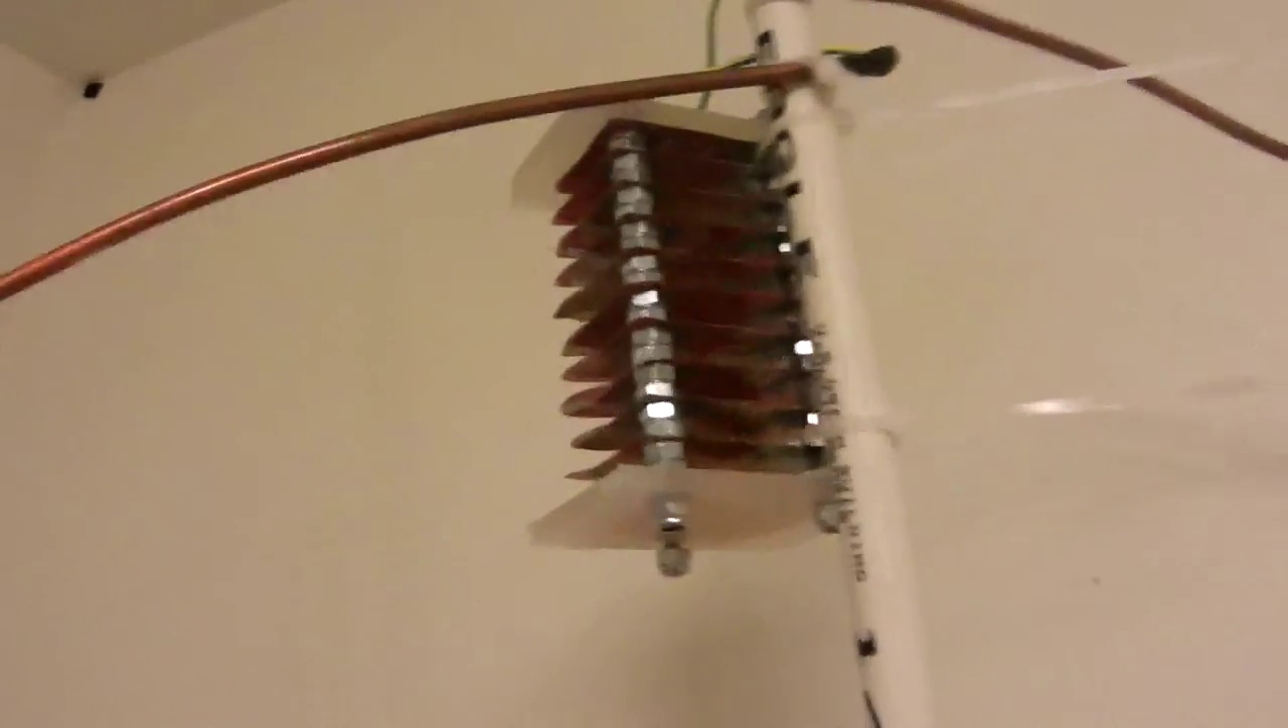But, if you follow it up to the top, you see that I have a capacitor just tied on by one of the rods on two places and it isn't going to move.